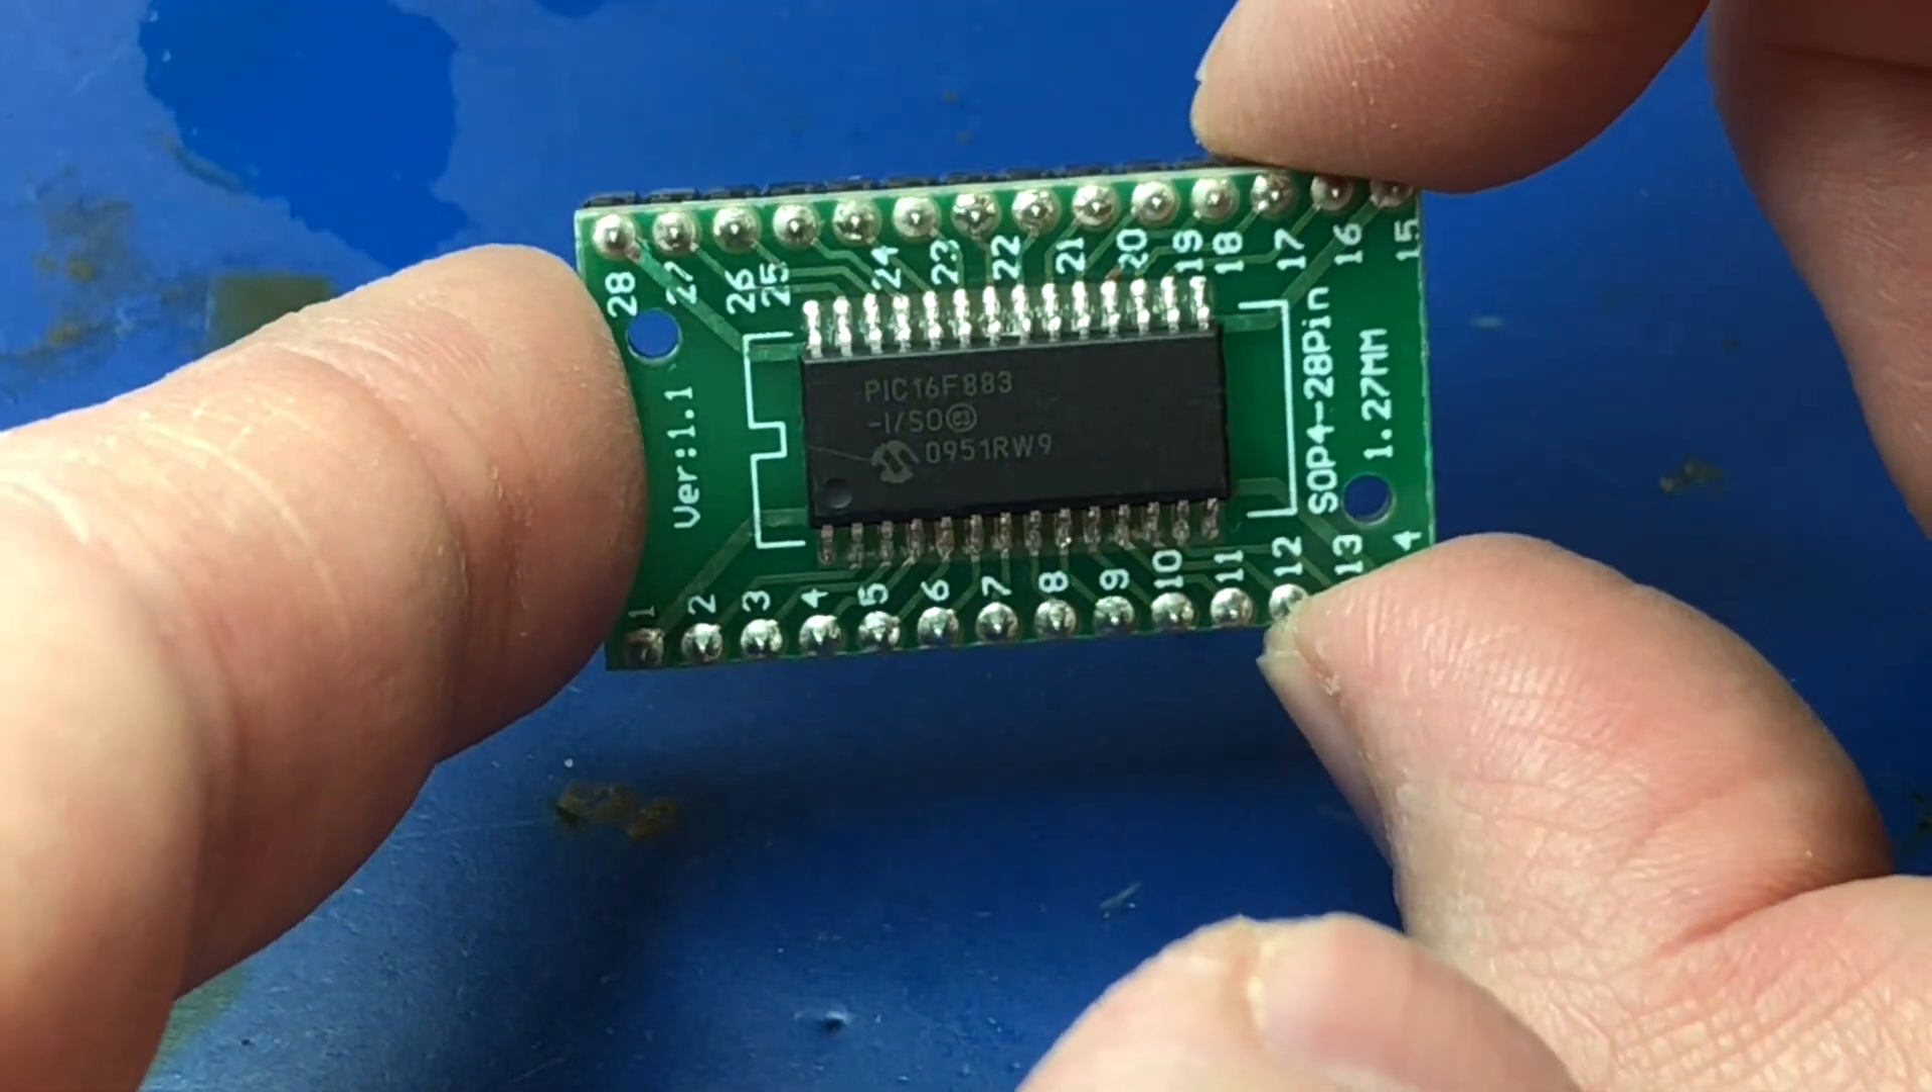This is the final result. This is our PIC 16F883 microcontroller that we removed from the carbon monoxide detector. It's mounted on our adapter board.